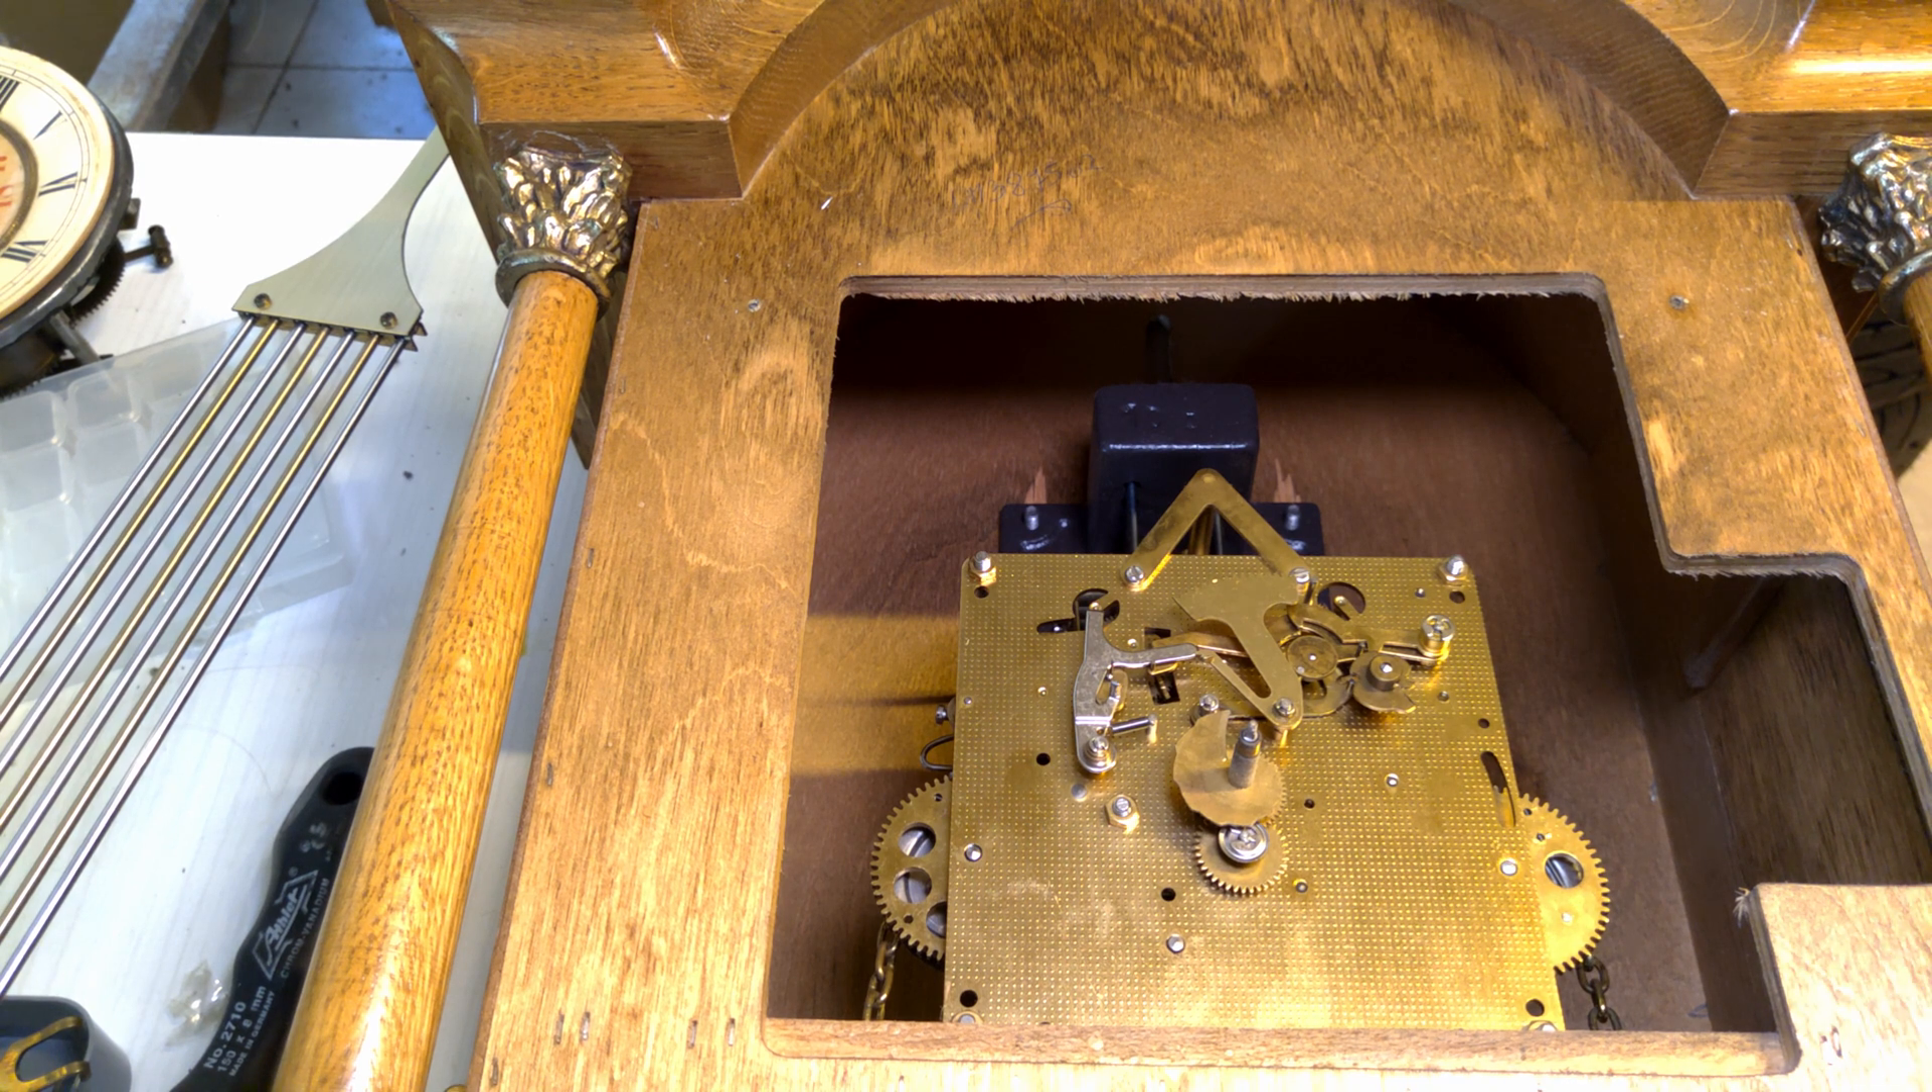So we have a clock here, already removed the dial as you can see.